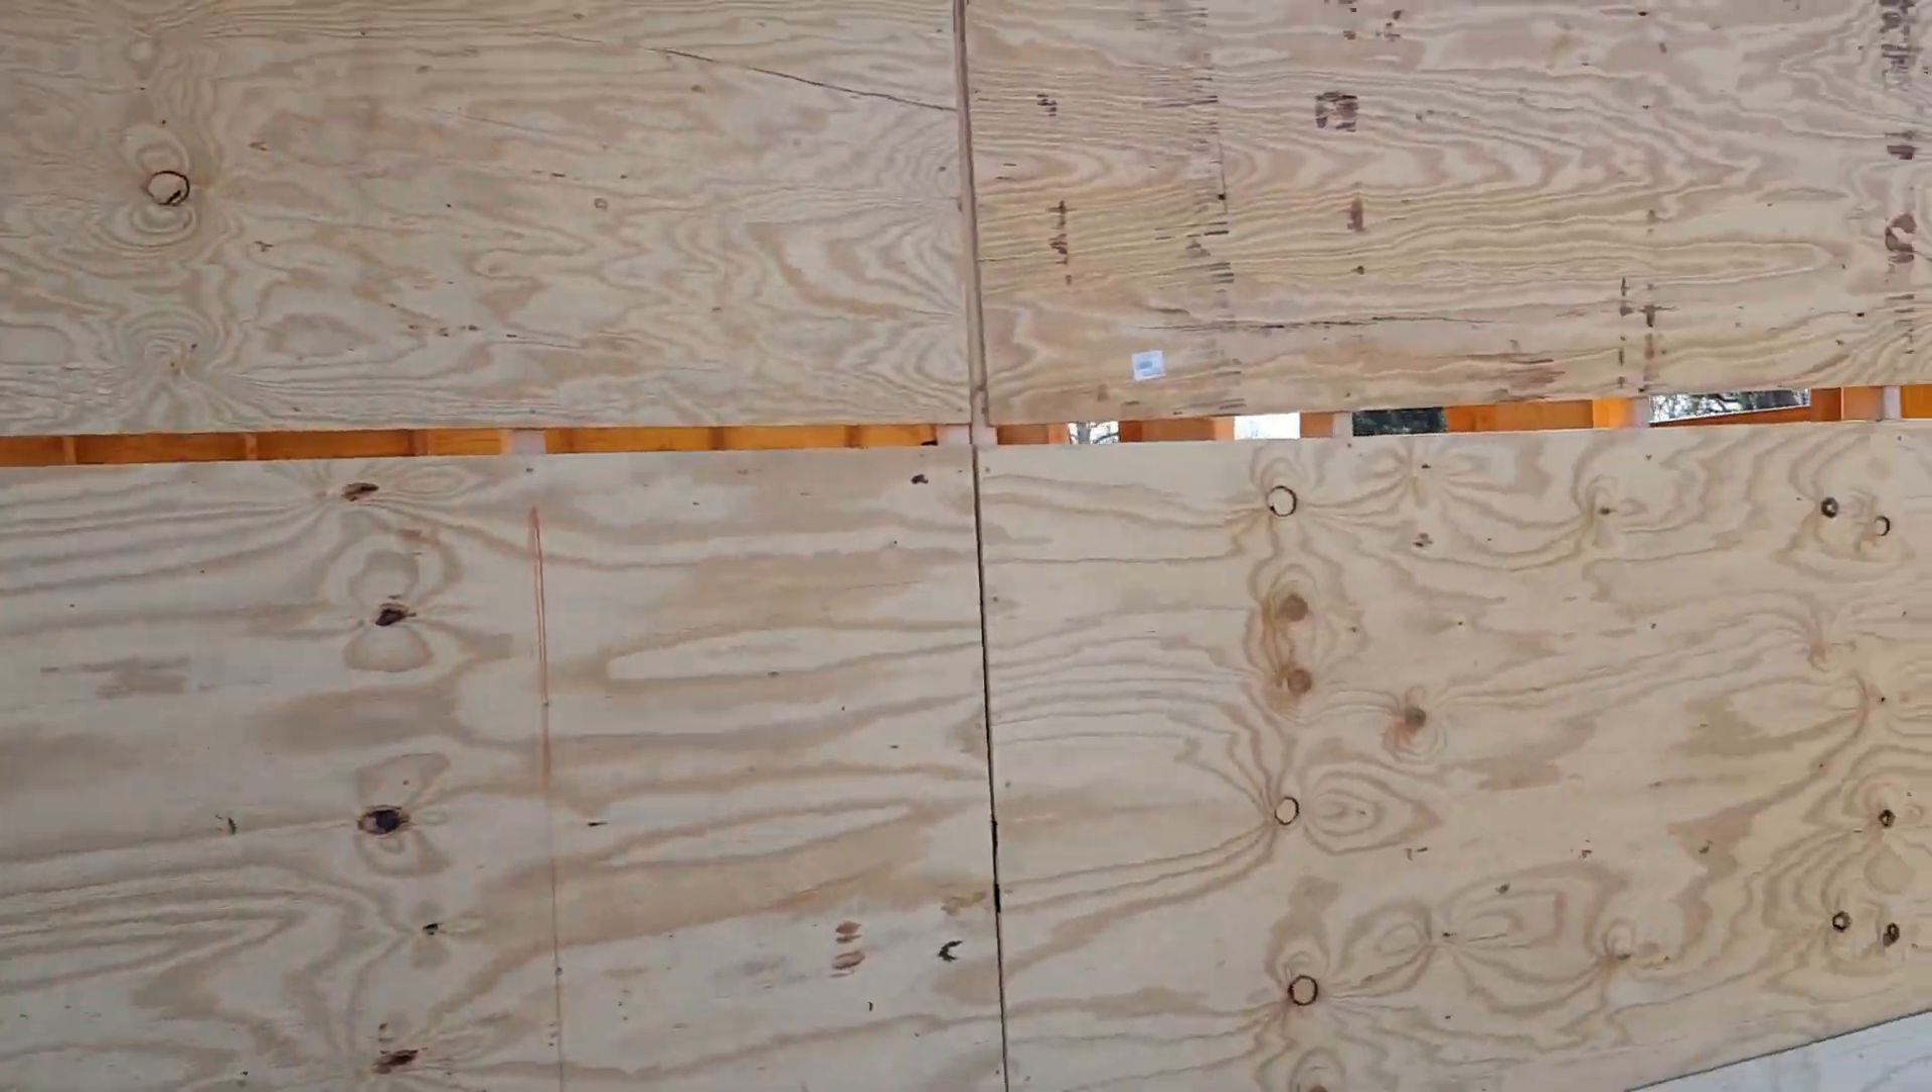I still have to use another piece of wood to cover that long strip right there.